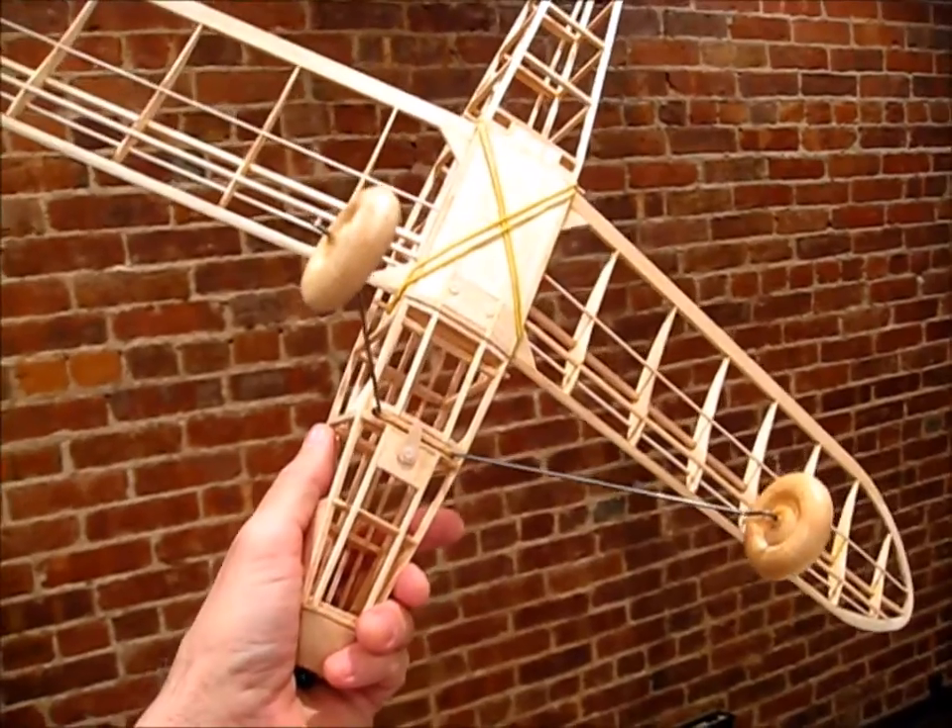All right I did the landing gear in the usual way where it just plugs into the bottom.